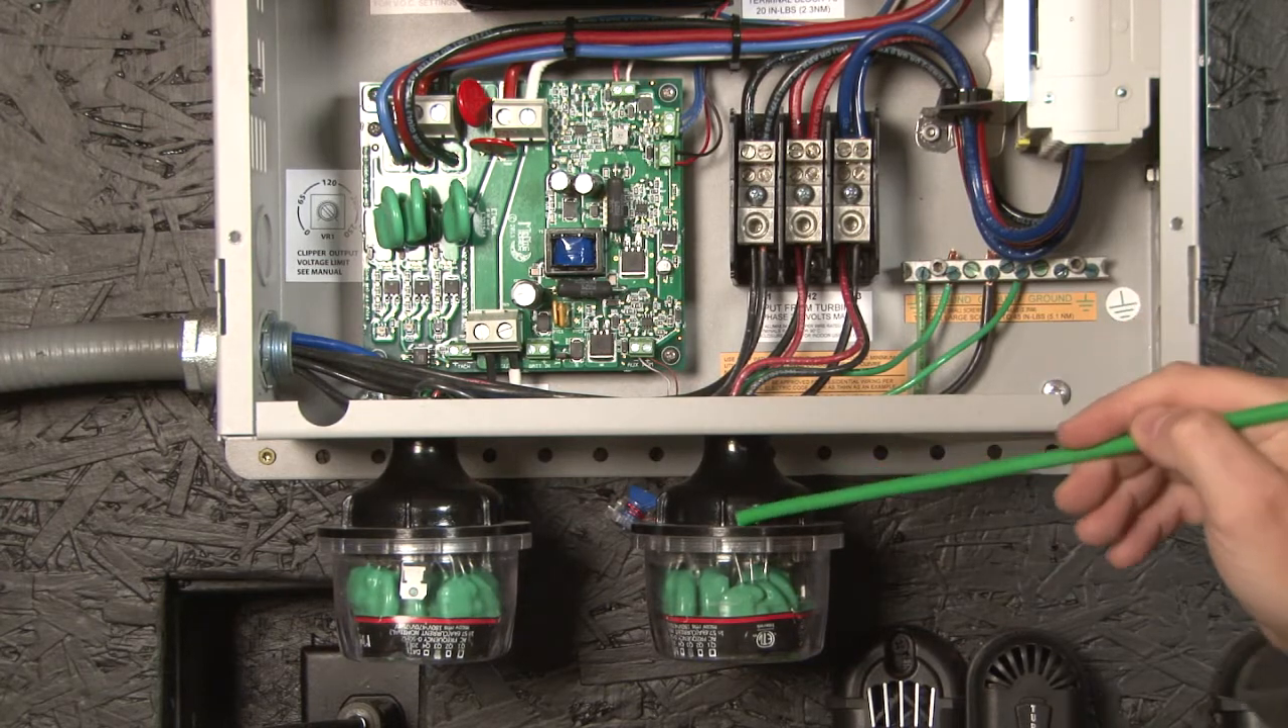Okay, now as you can see, we have got the clipper installed on the wall. We have our SPDs, Midnight Solar Surge Protection Devices installed.